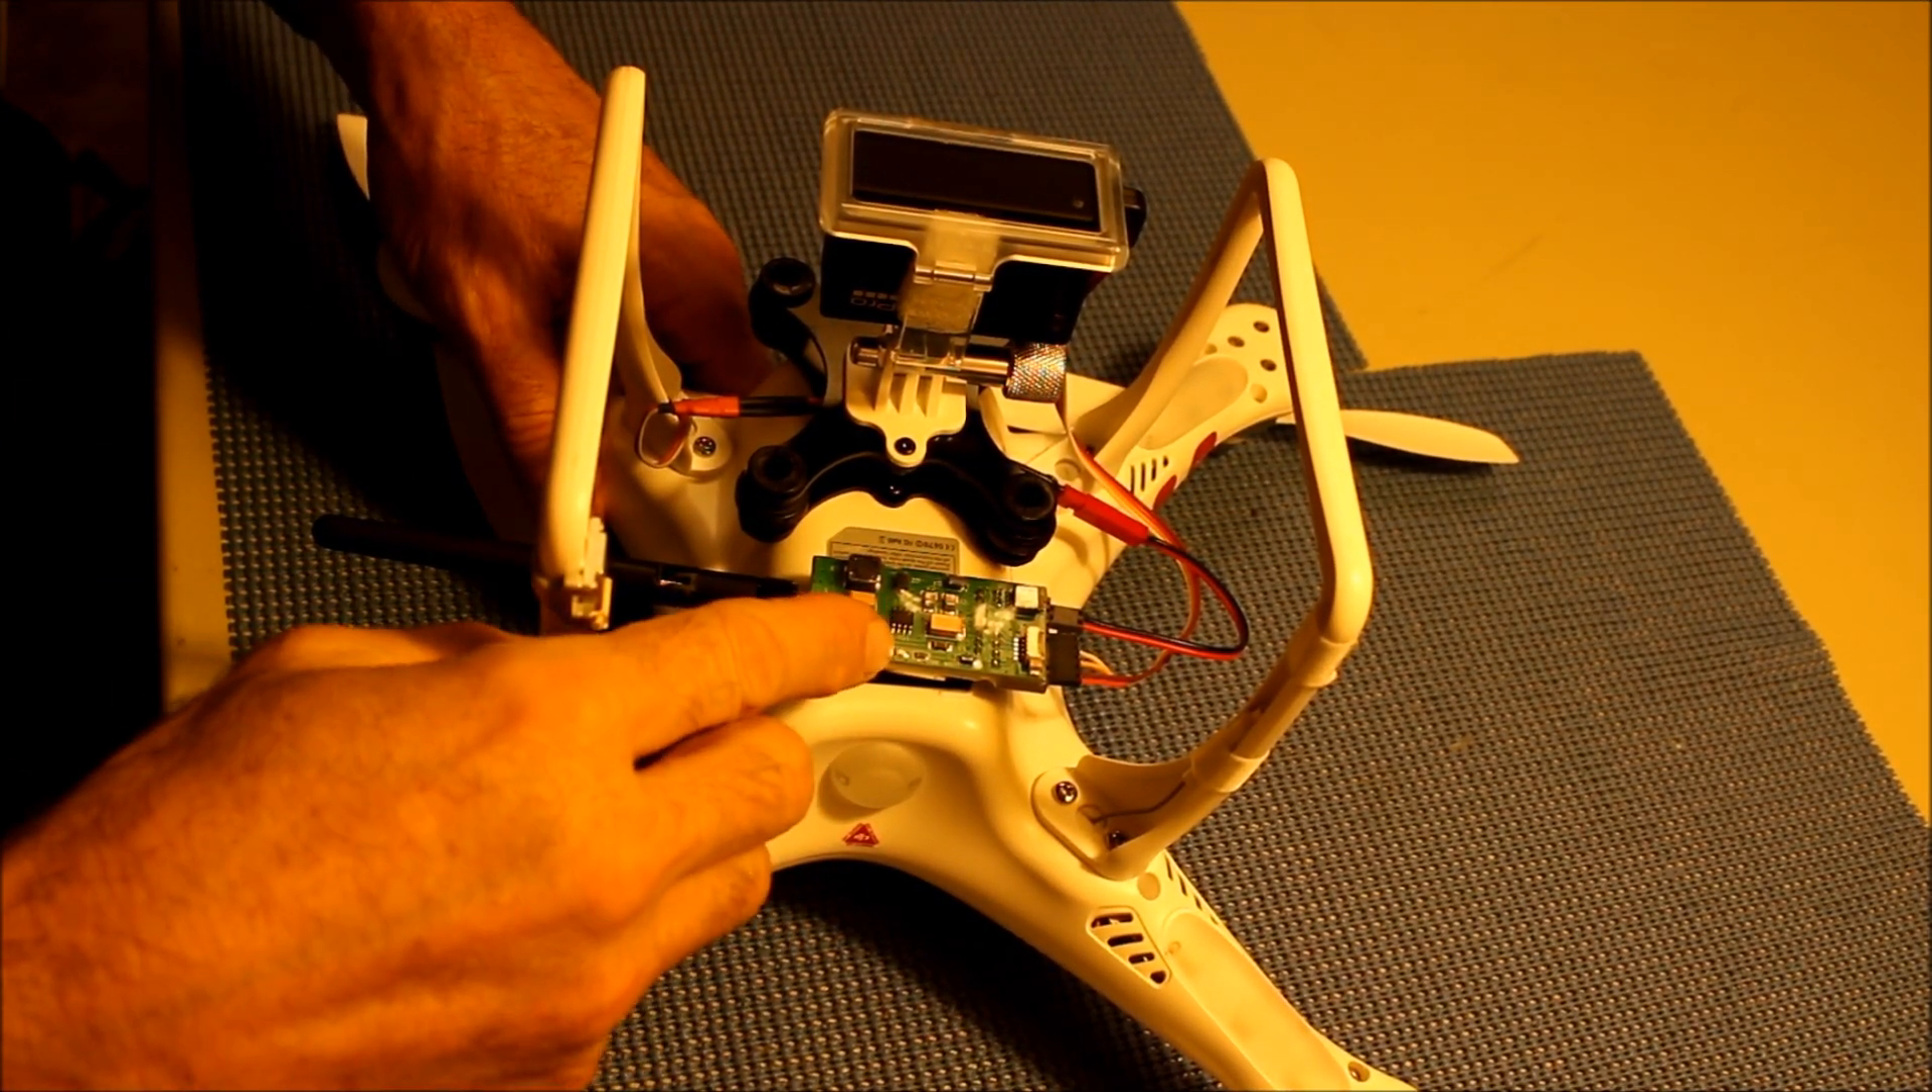We have the transmitter mounted on the bottom of the quadcopter with its power cable from the auxiliary power cable of the quadcopter.